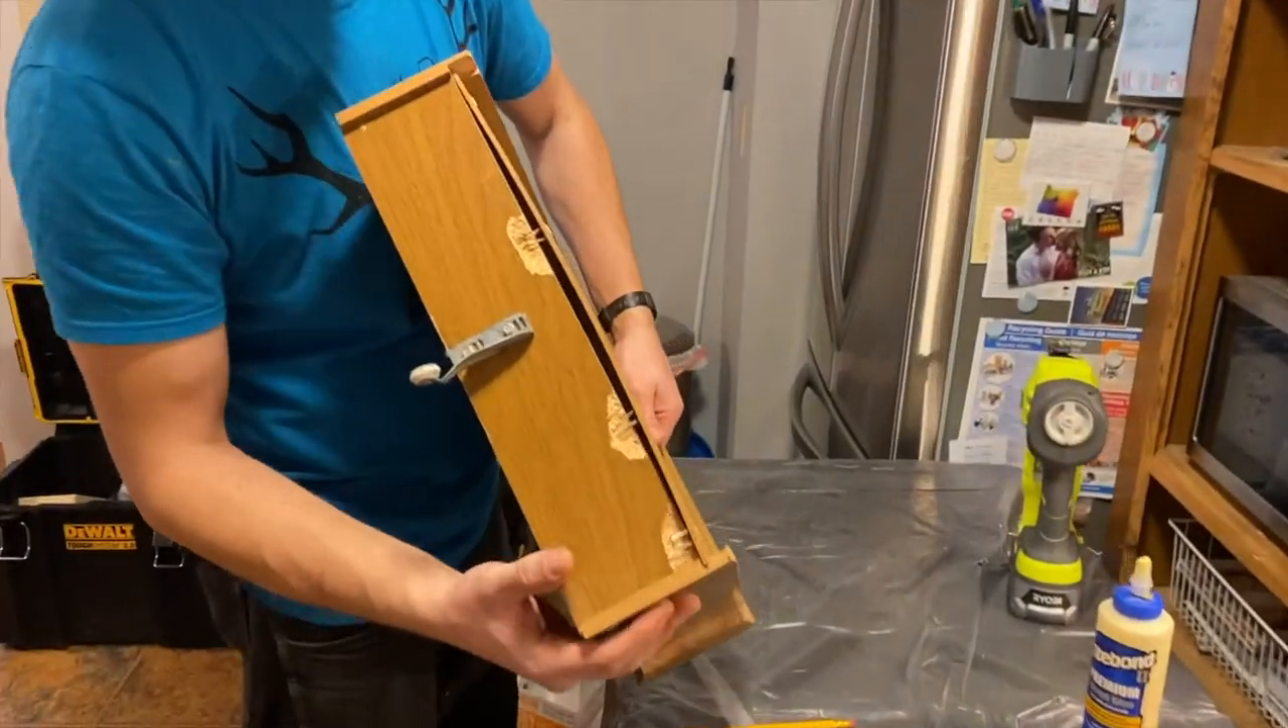This backside has popped out, taken some of that veneer off with it, and it's gapped out there.